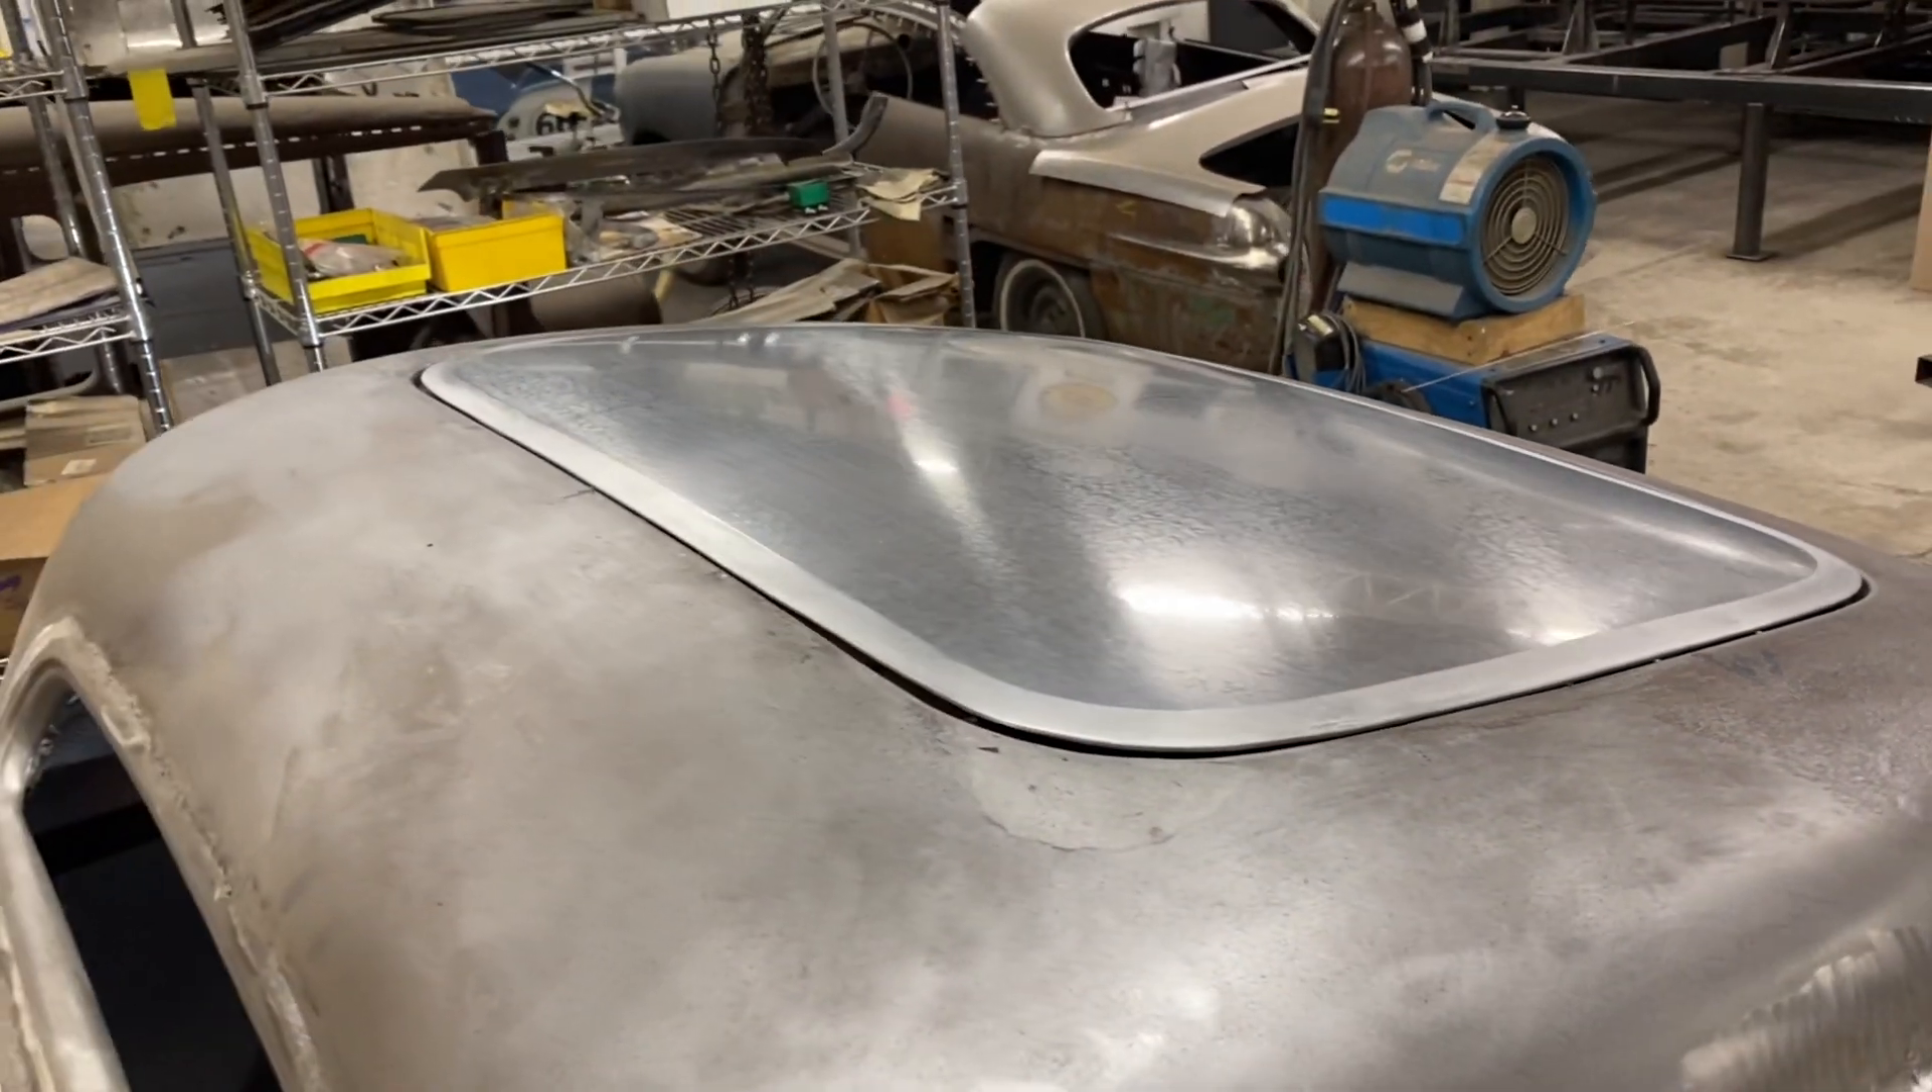Well, there's the finished insert bolted into the car from the outside and I'll show you an inside shot.